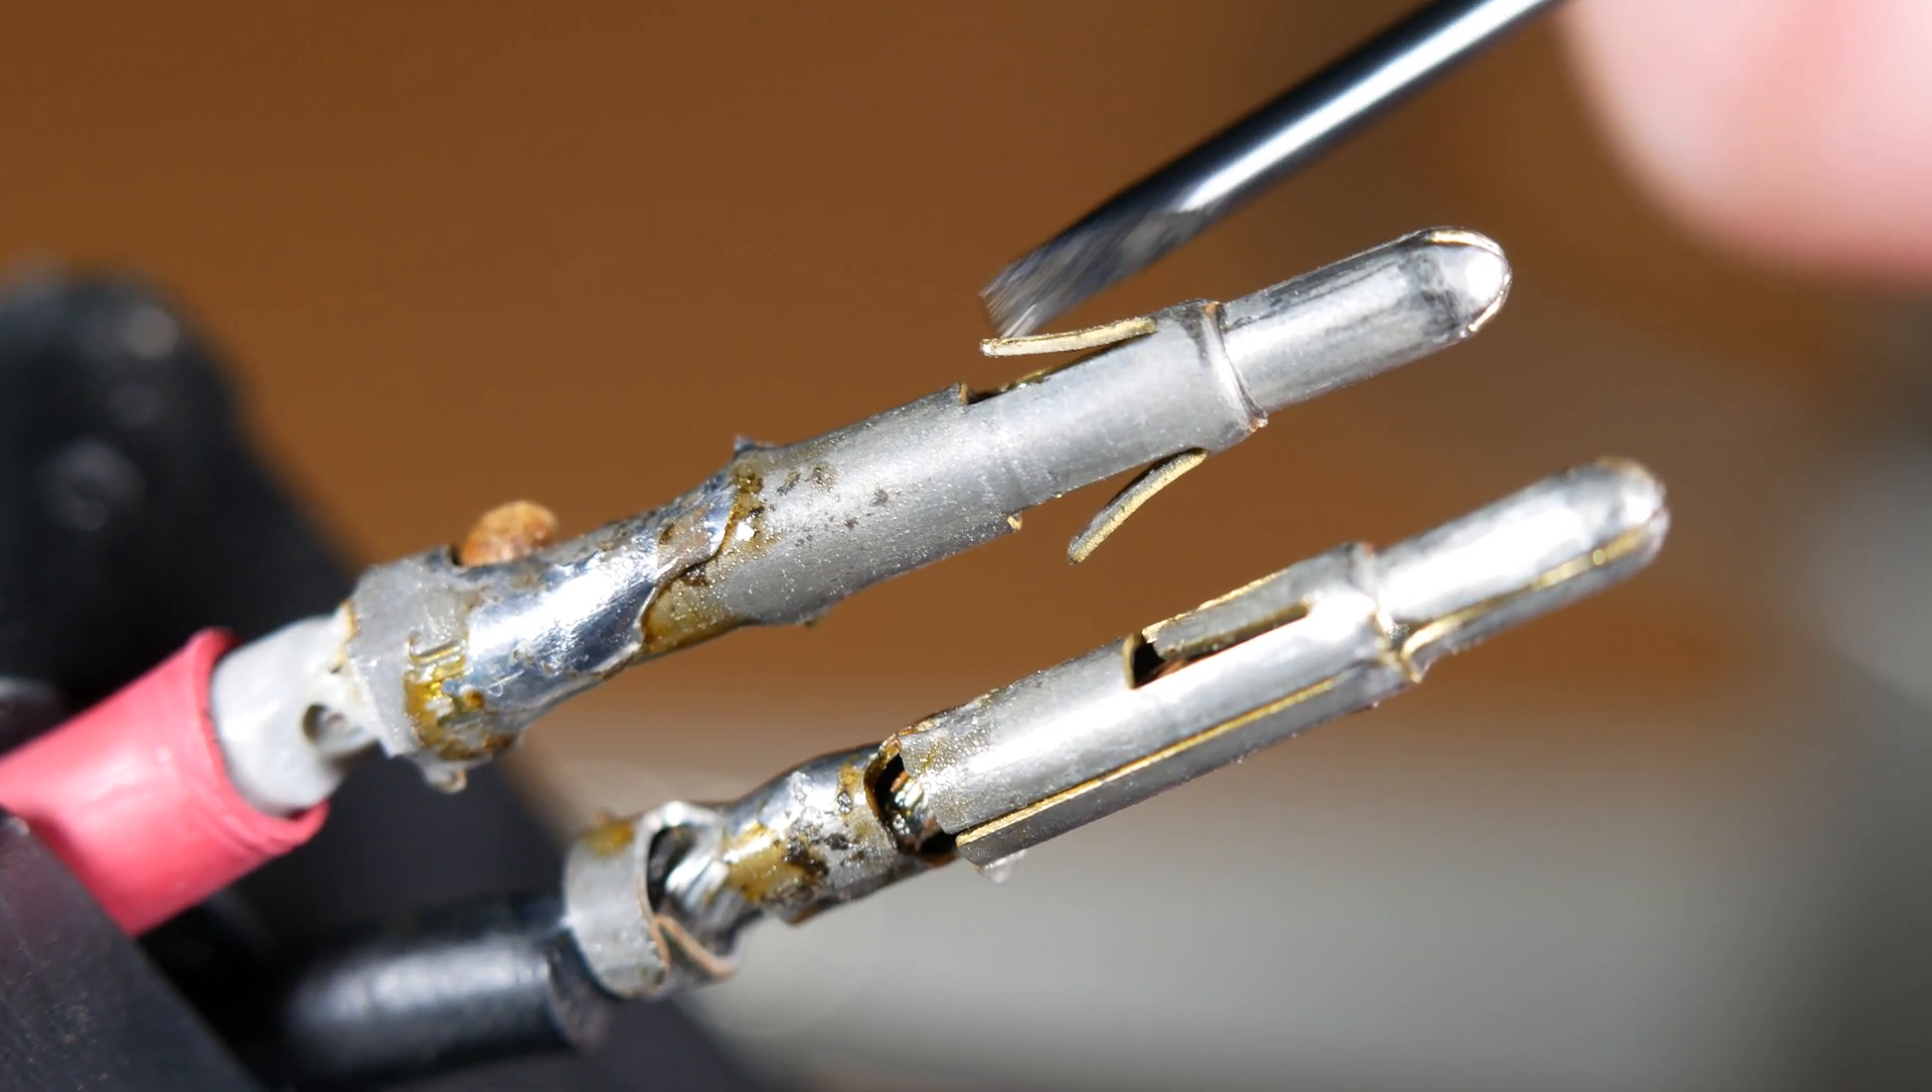But these are the two pins removed. As you can see, the upper pin, I've already spread out these ears.